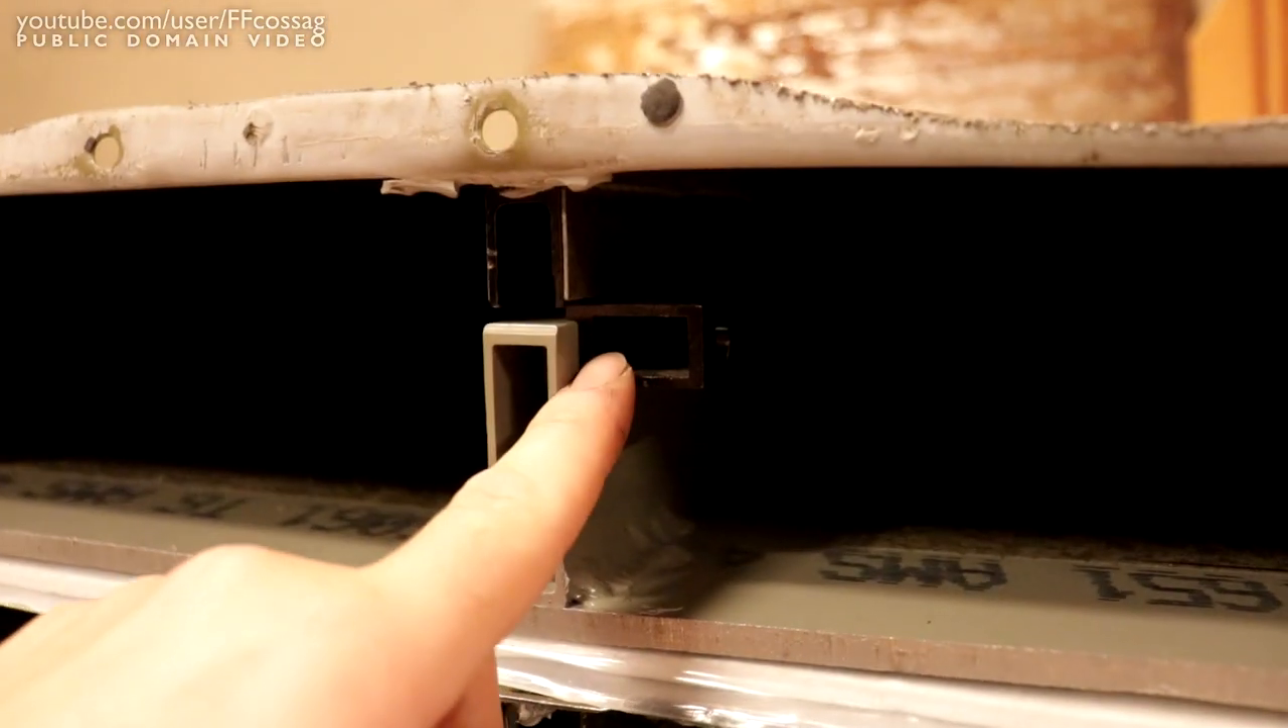You can see I have these aluminium brackets shoved in between there.